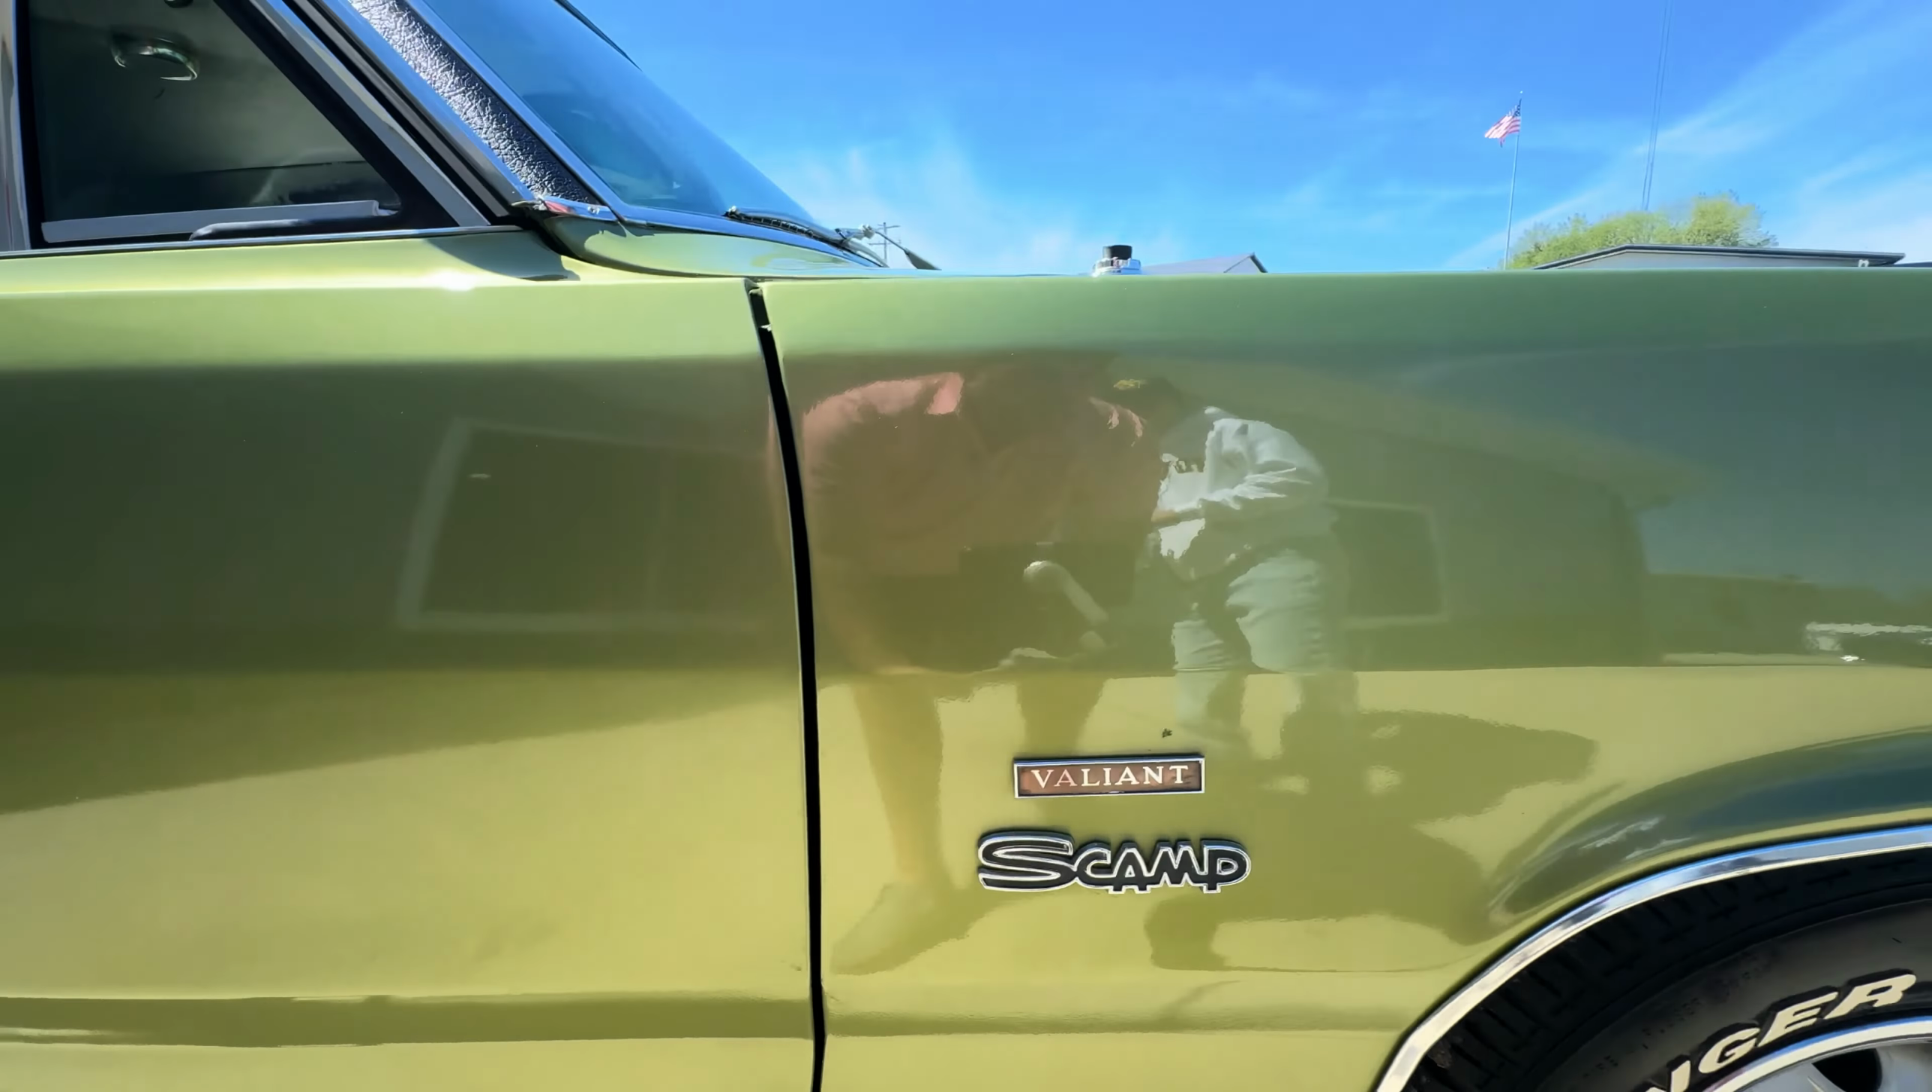Door lines up great.